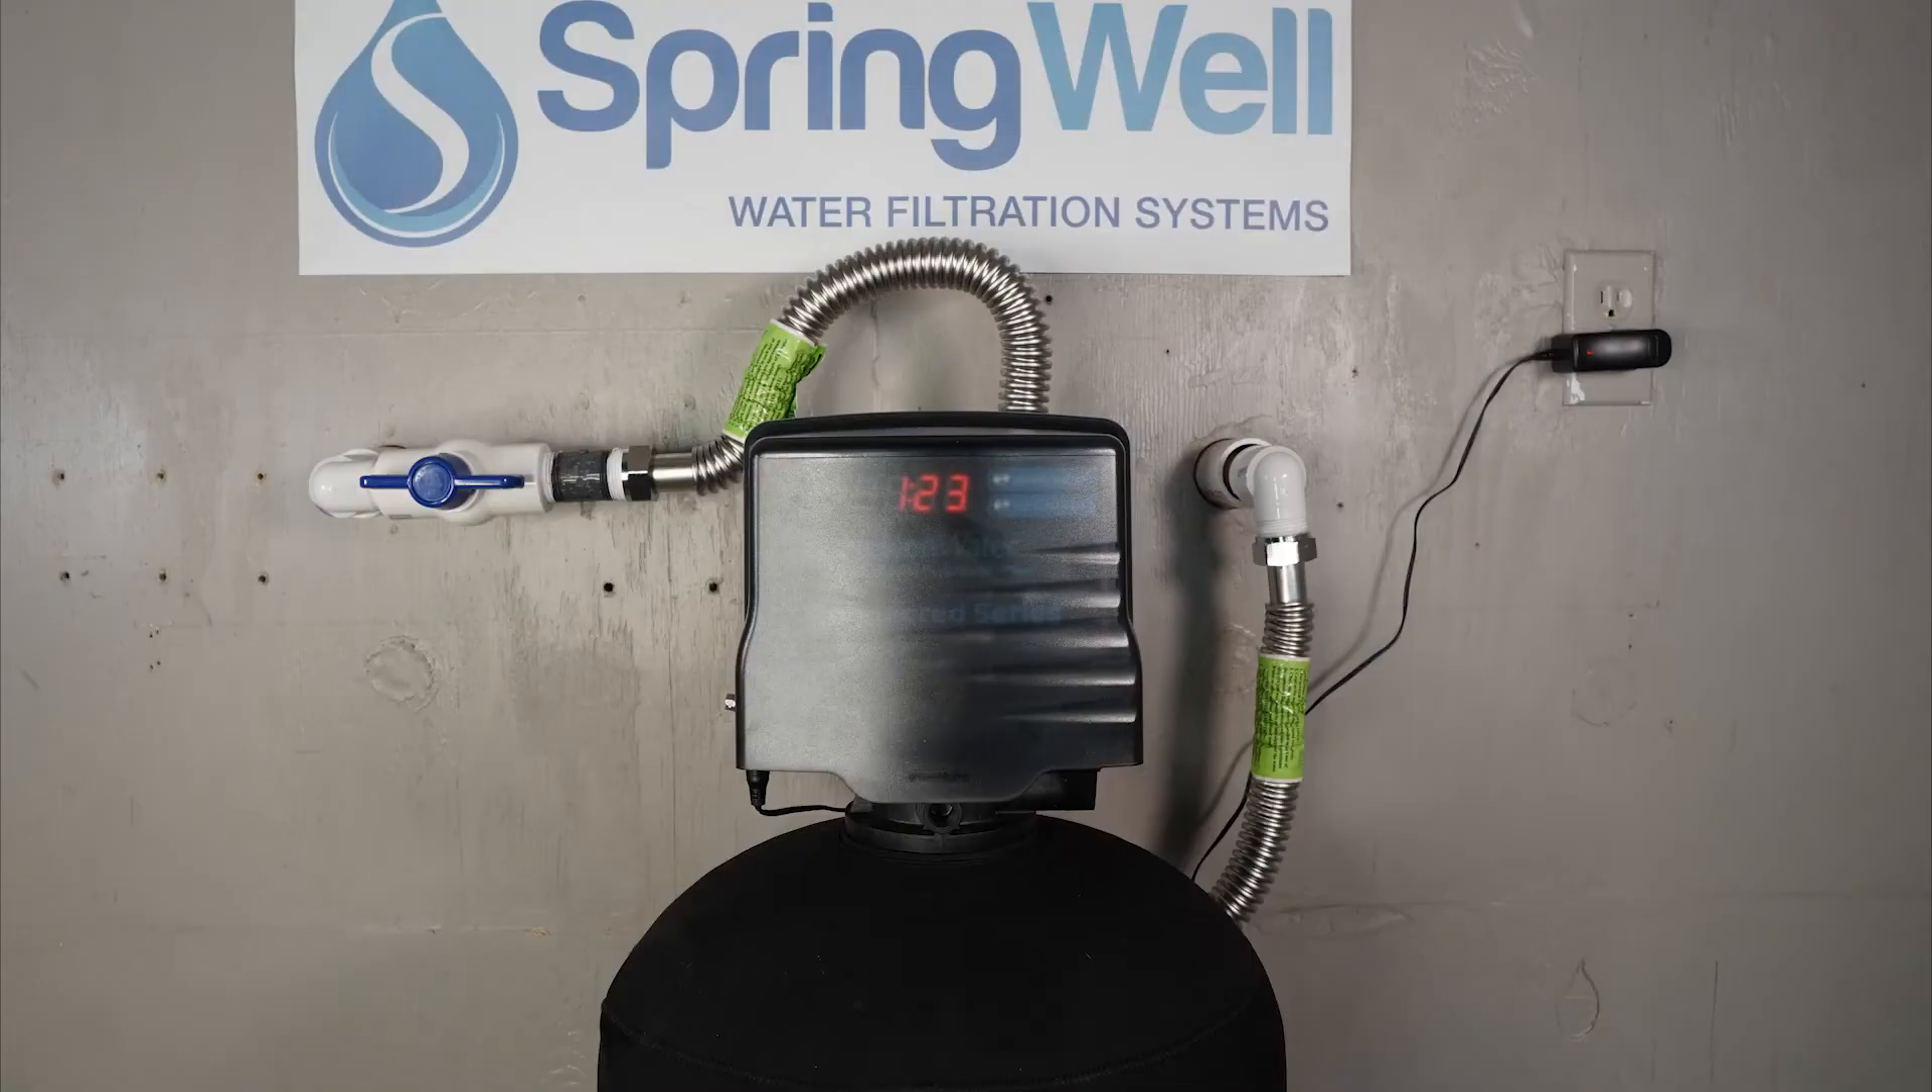The system is now fully connected.